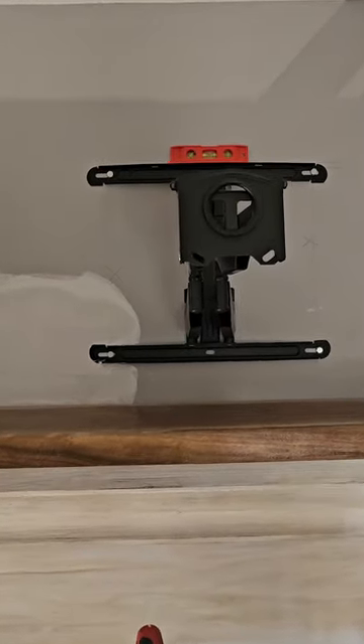All right, so we went ahead and got our bracket up here.